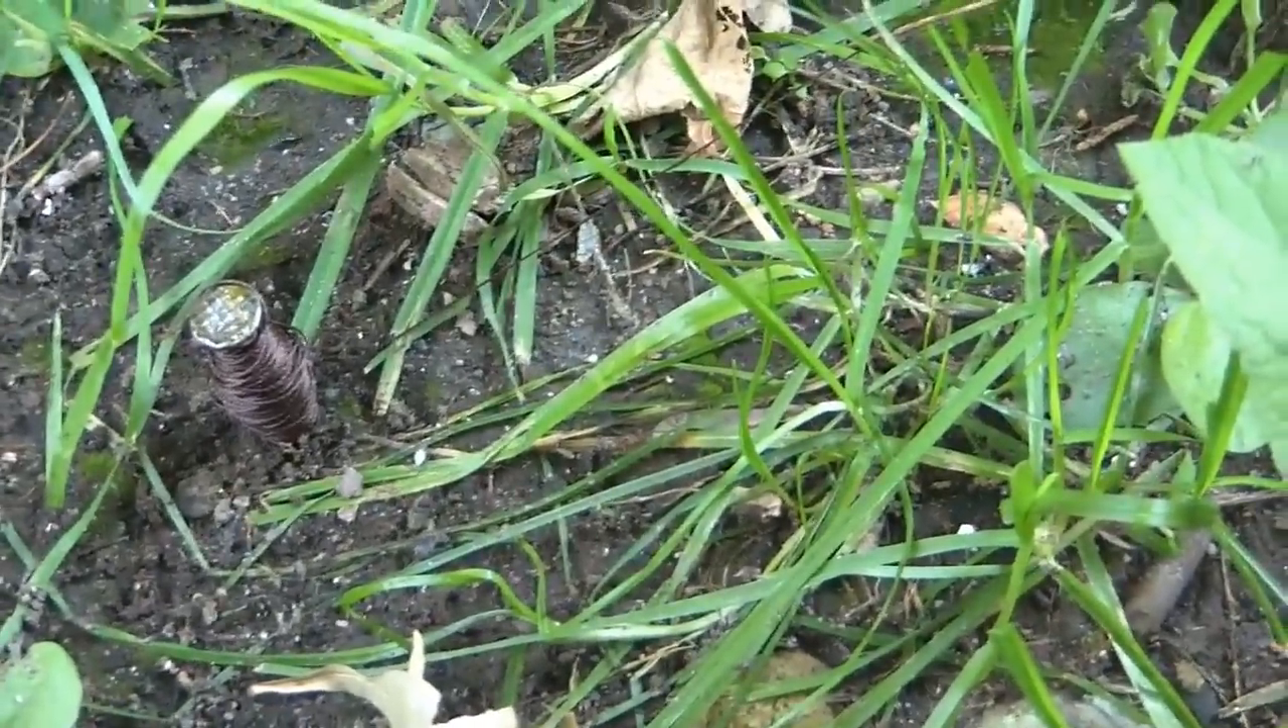We've taken a nail and wrapped a bunch of string around it.